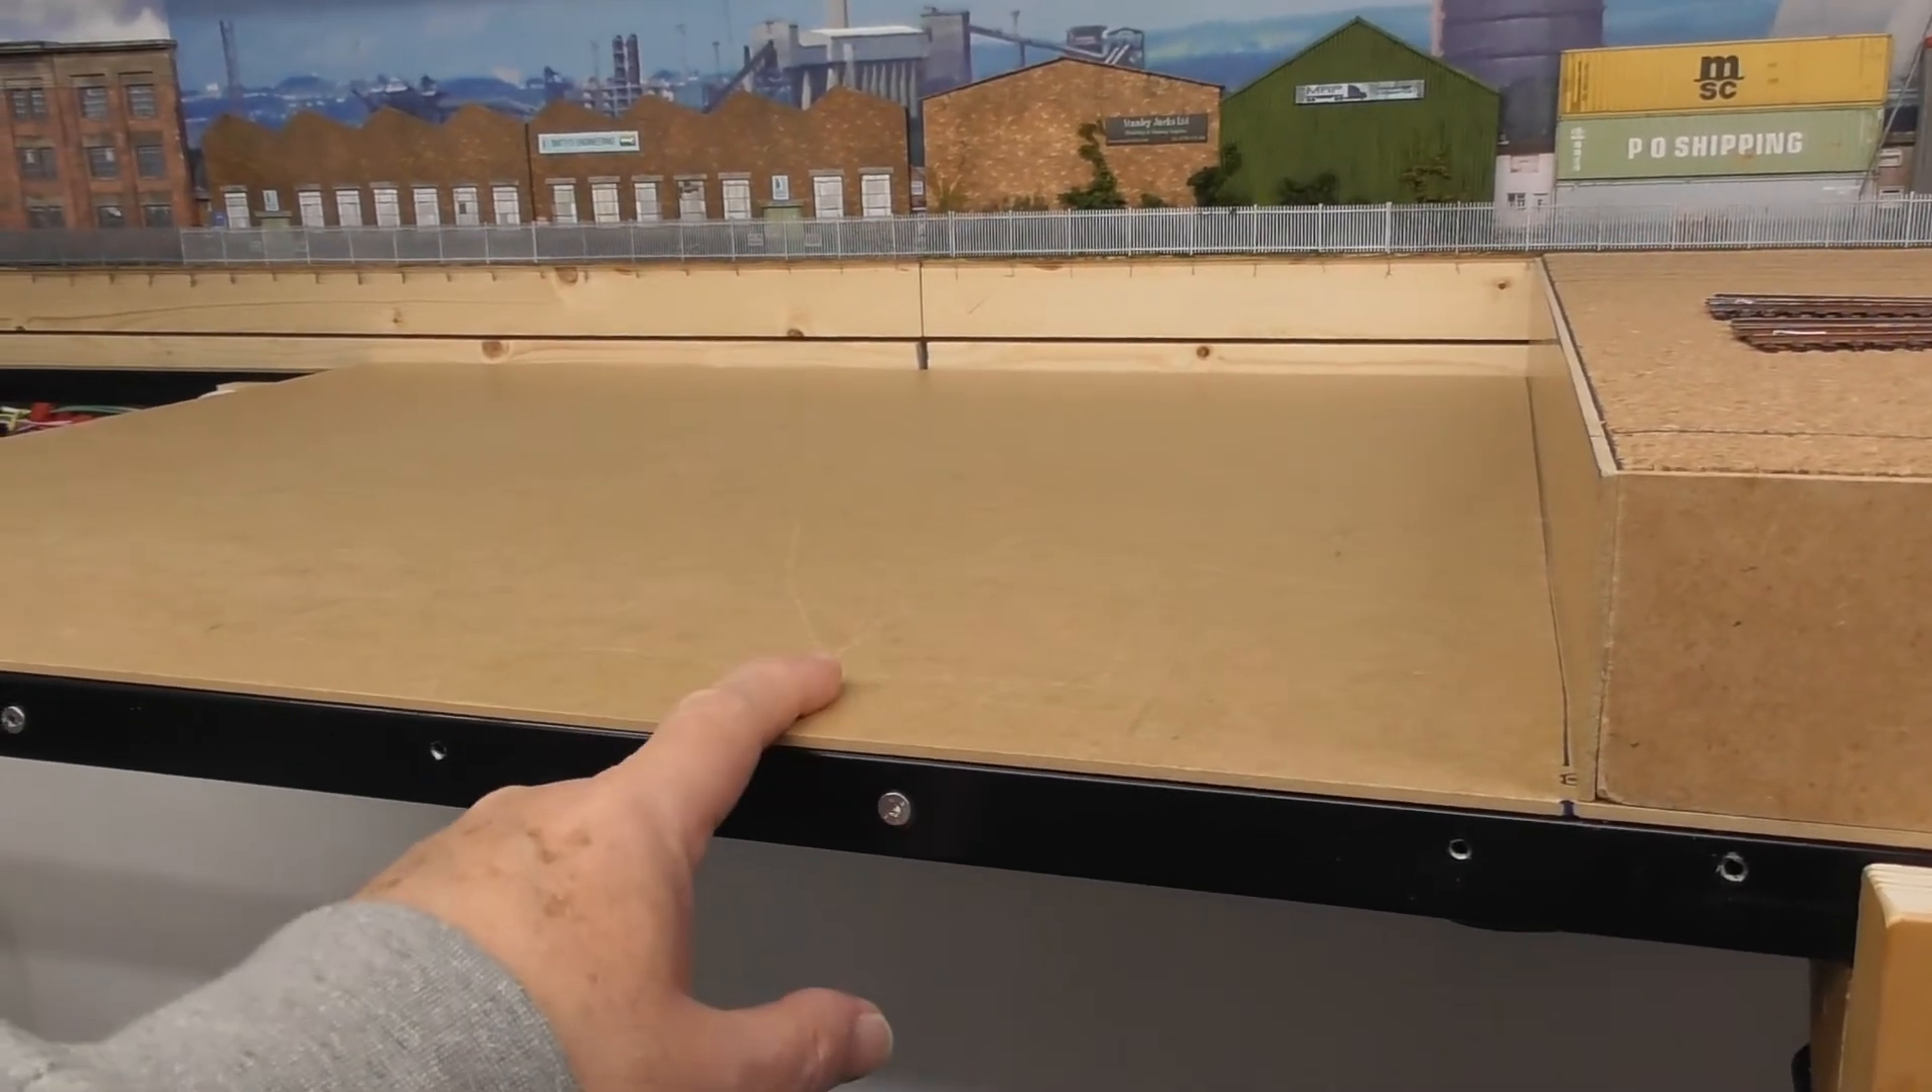This is the last baseboard that is in.